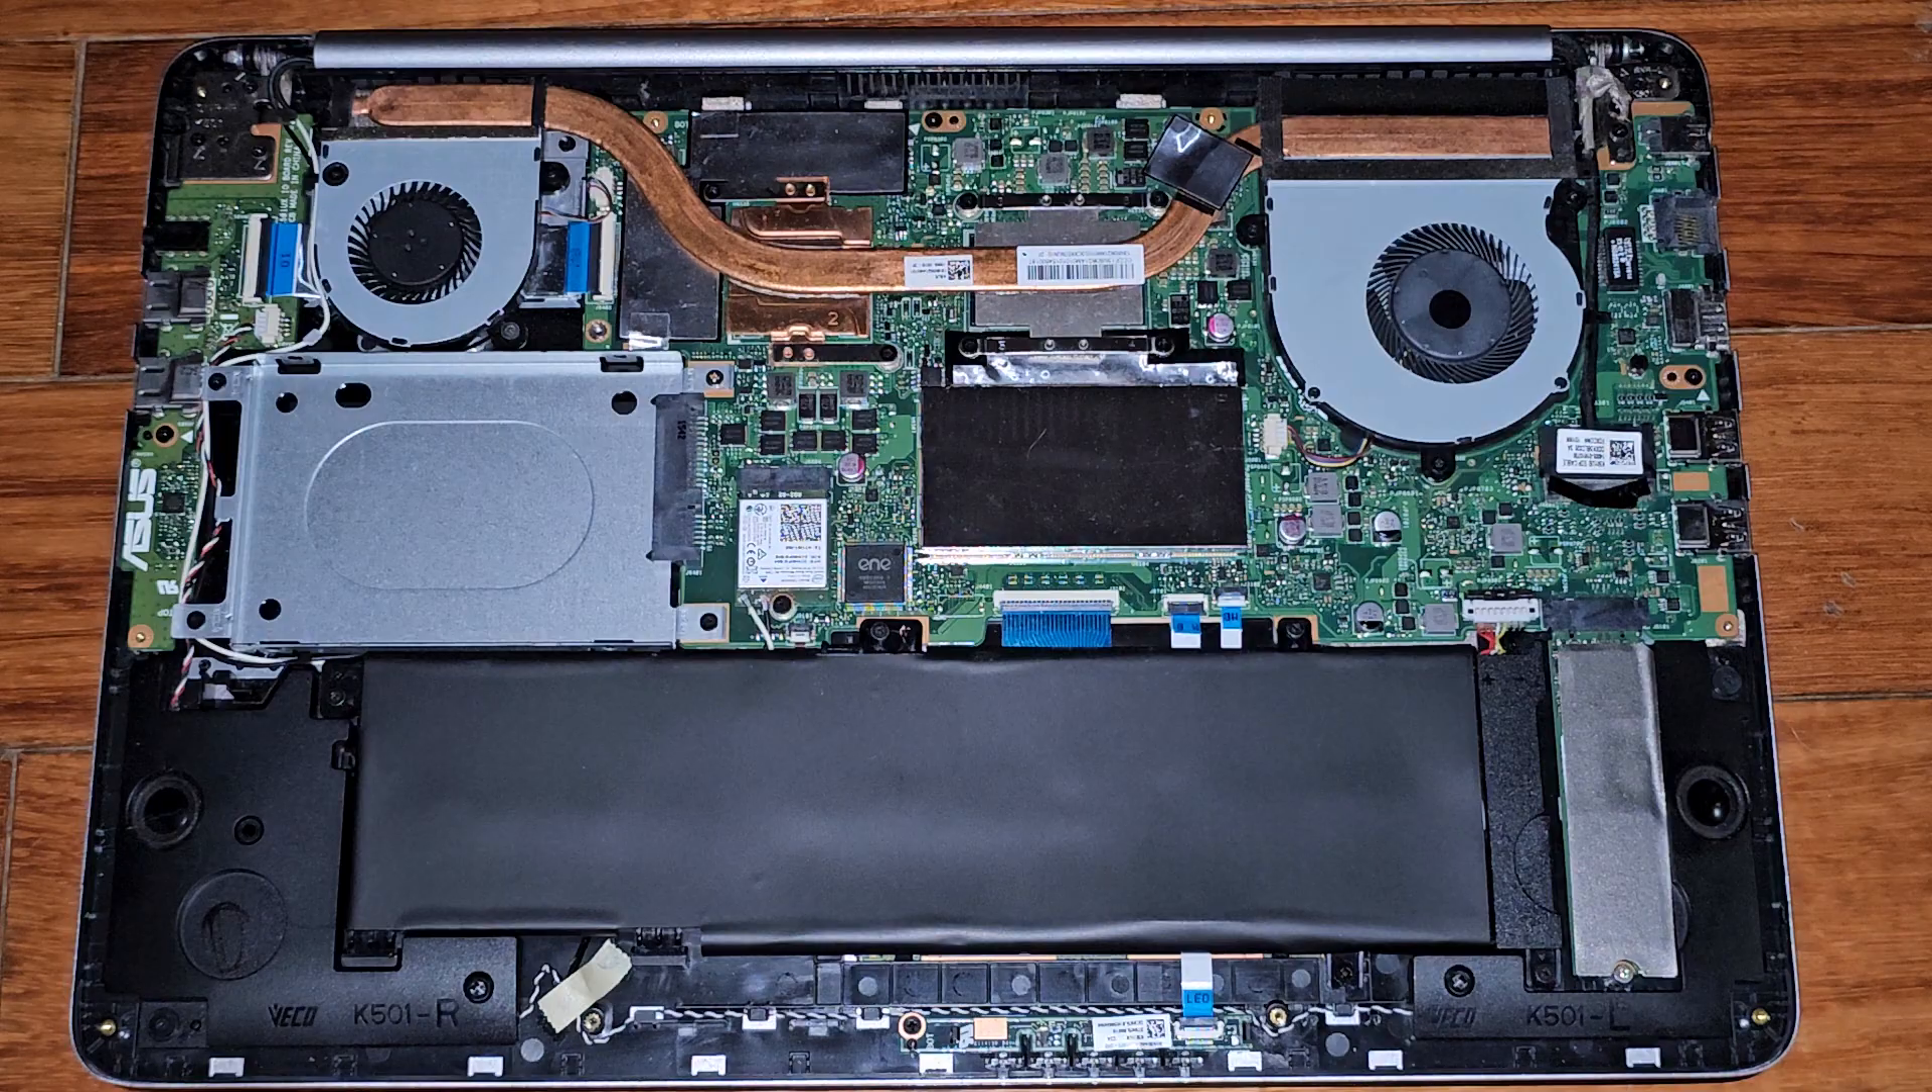Then we just got to get the bottom cover back on and that's pretty much it.